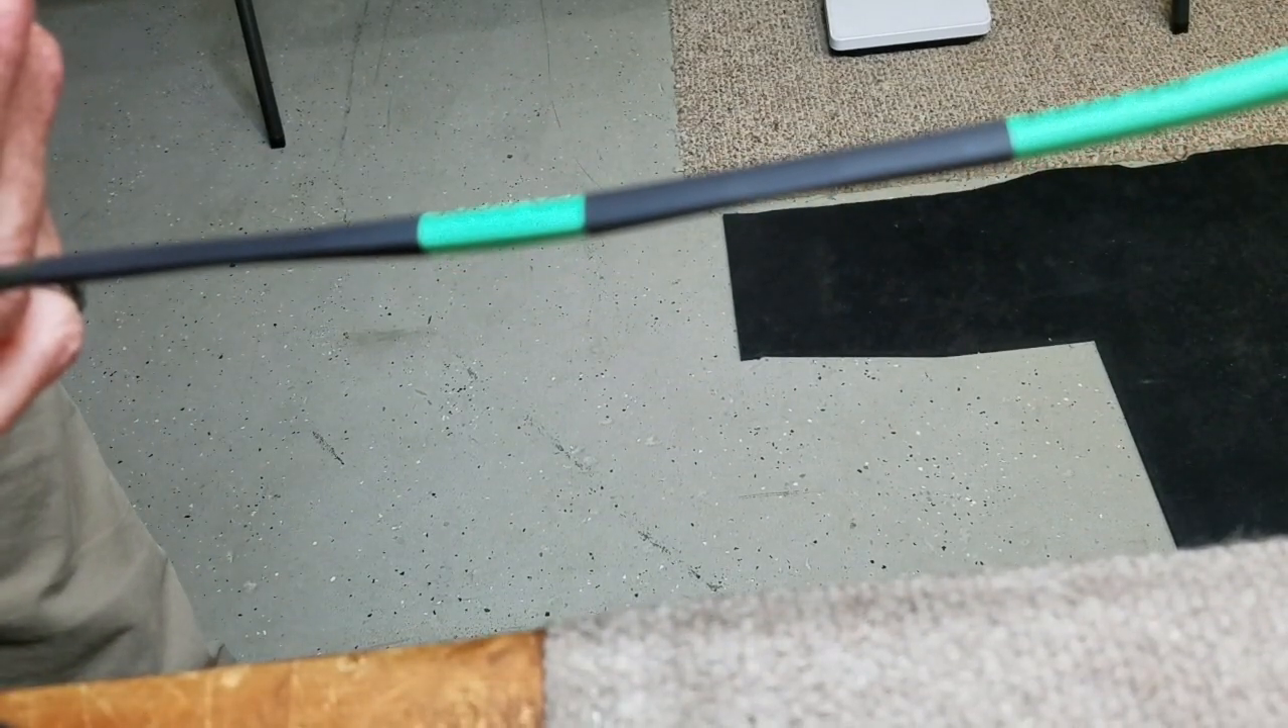And I really got kind of lucky with the black heat shrink fitting over the green.